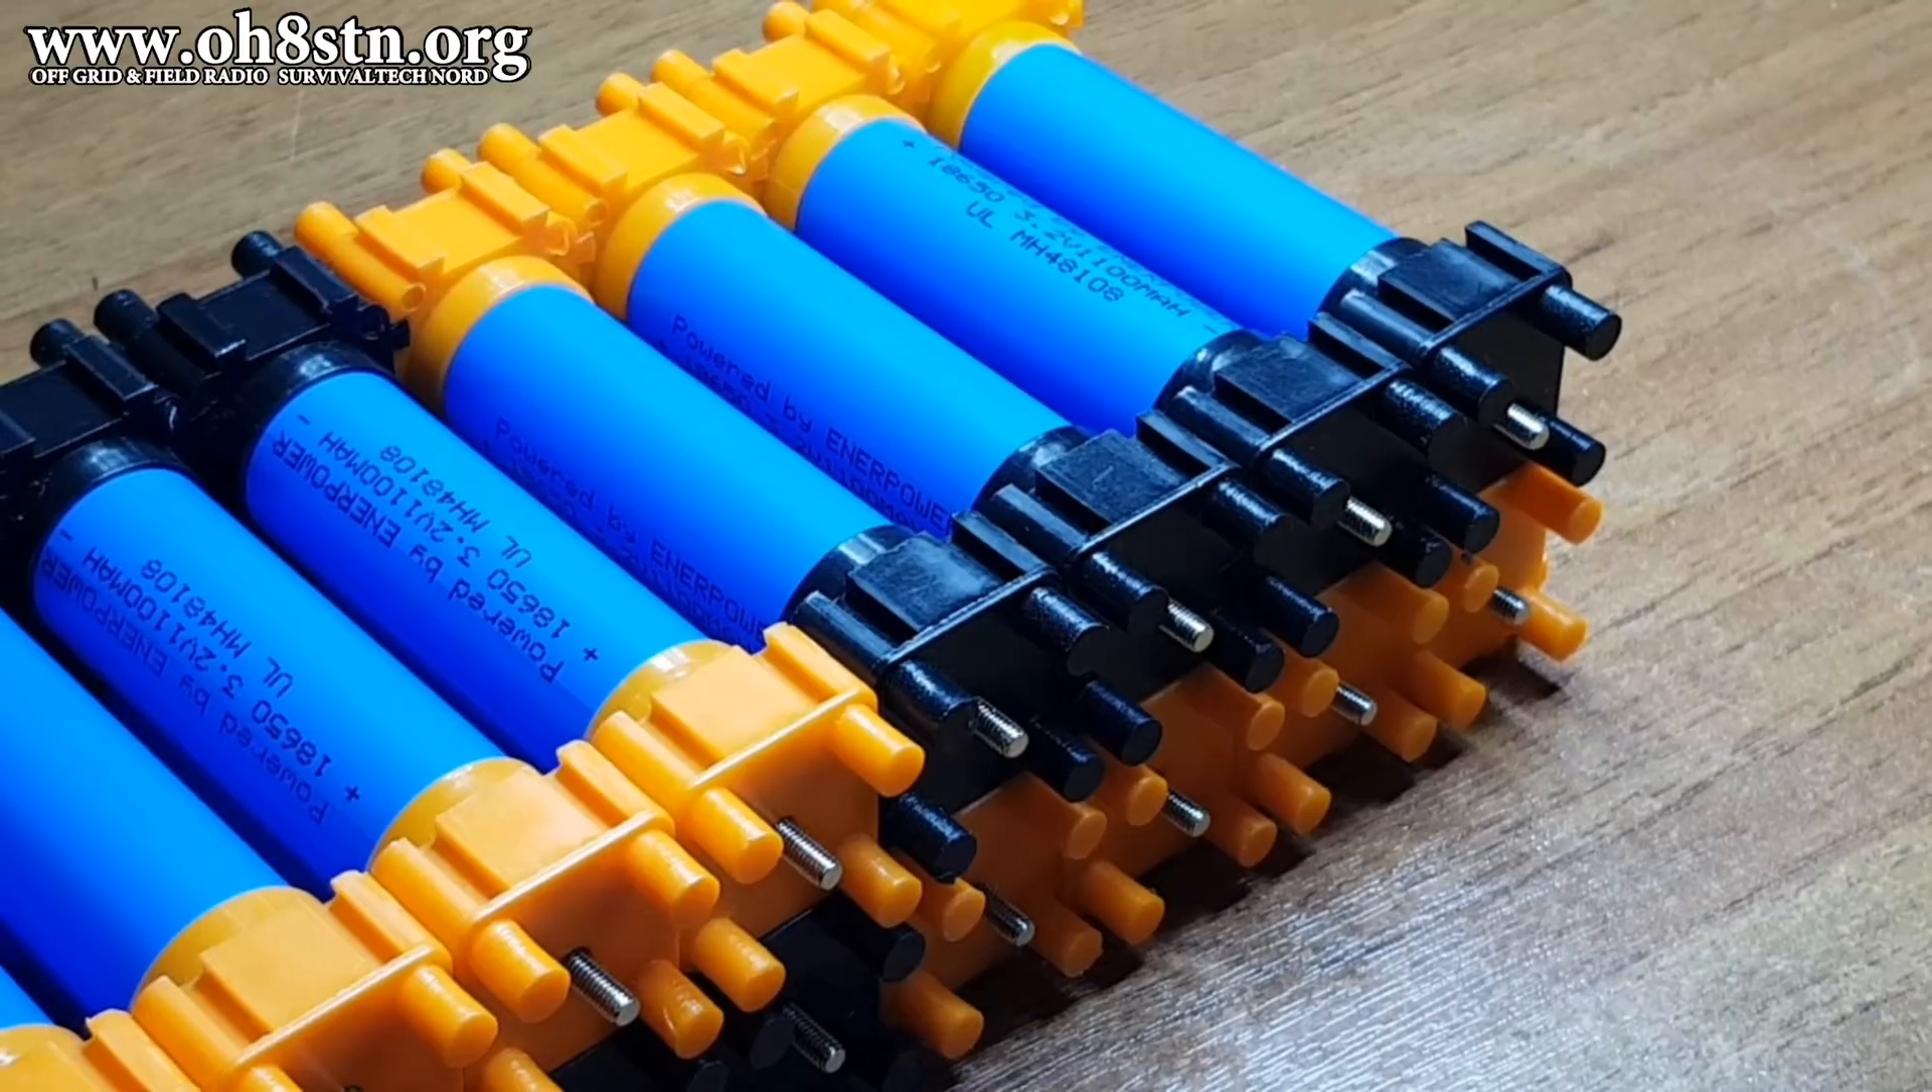This is what our 4 .4 amp hour pack is going to look like before the bus bars are on but with the end caps put together.